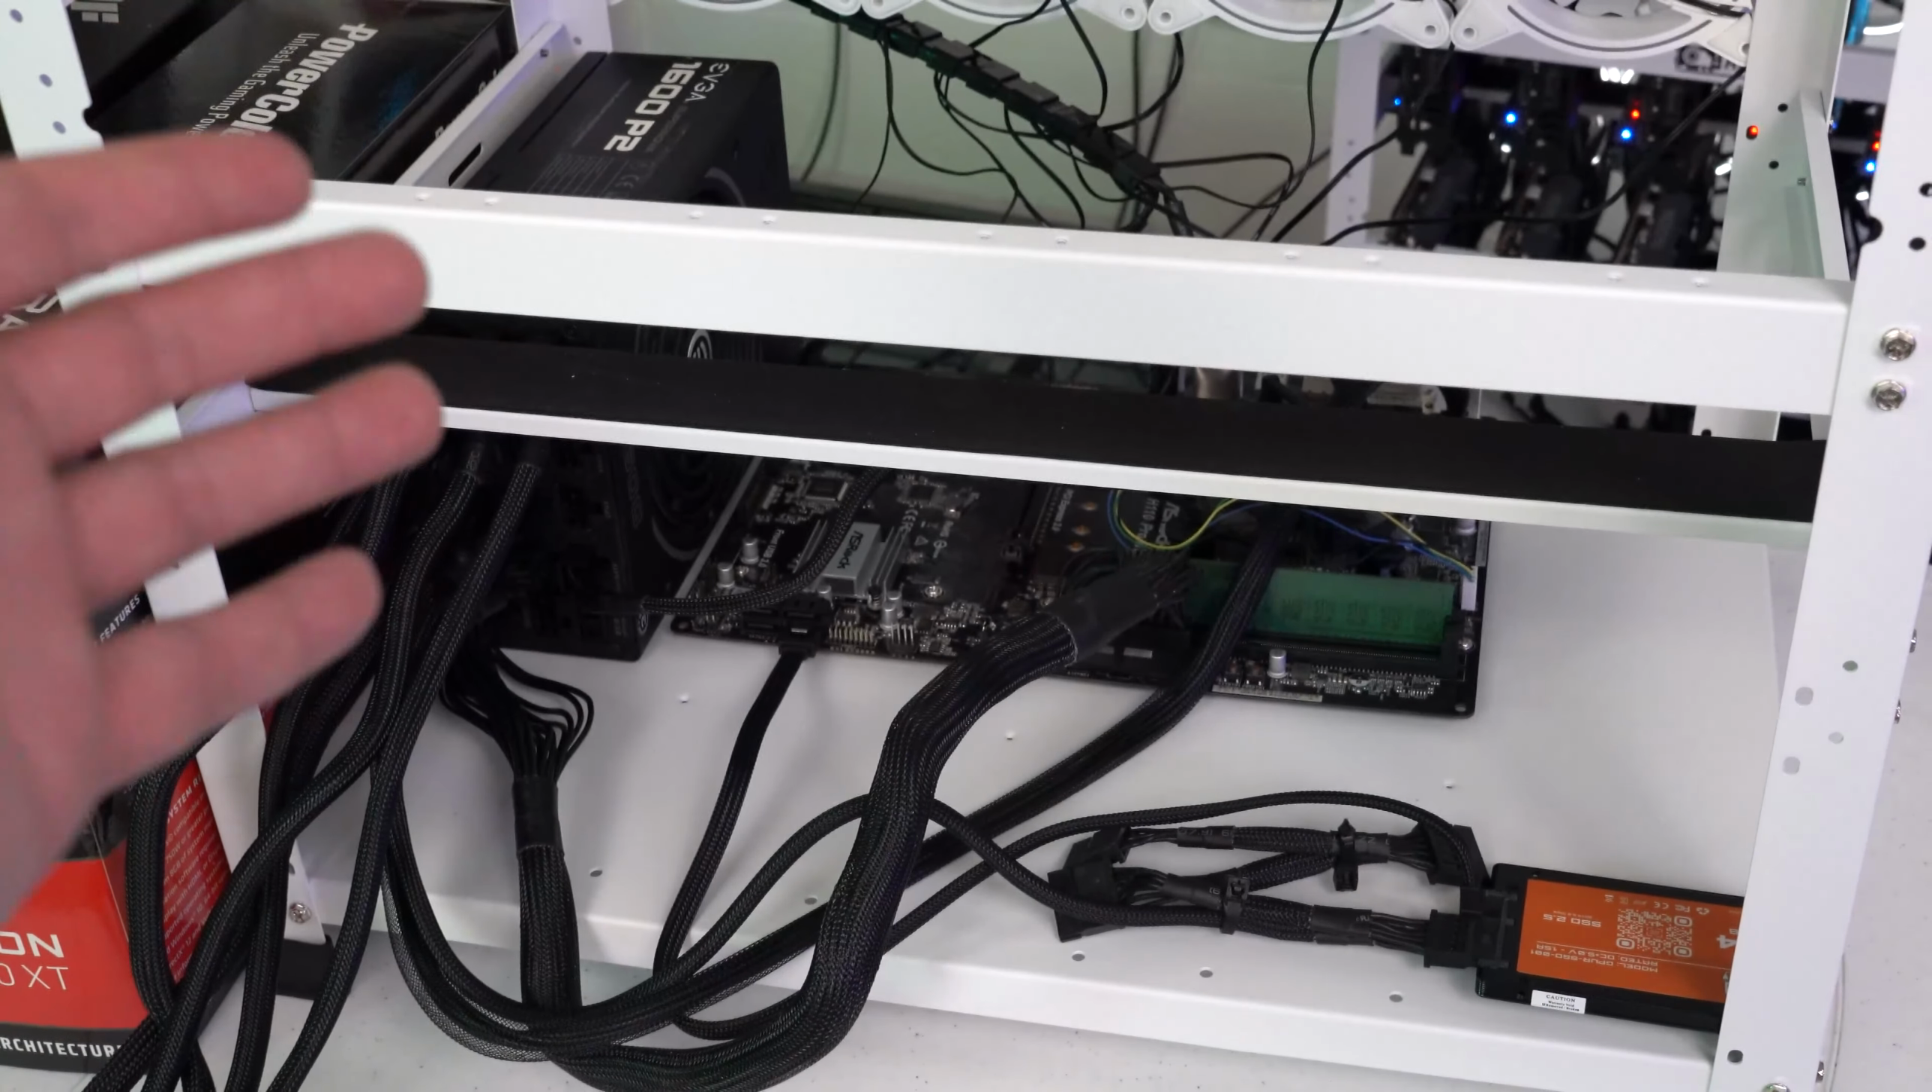We have everything, uh, installed on the mining rig, except for the graphics cards and risers.